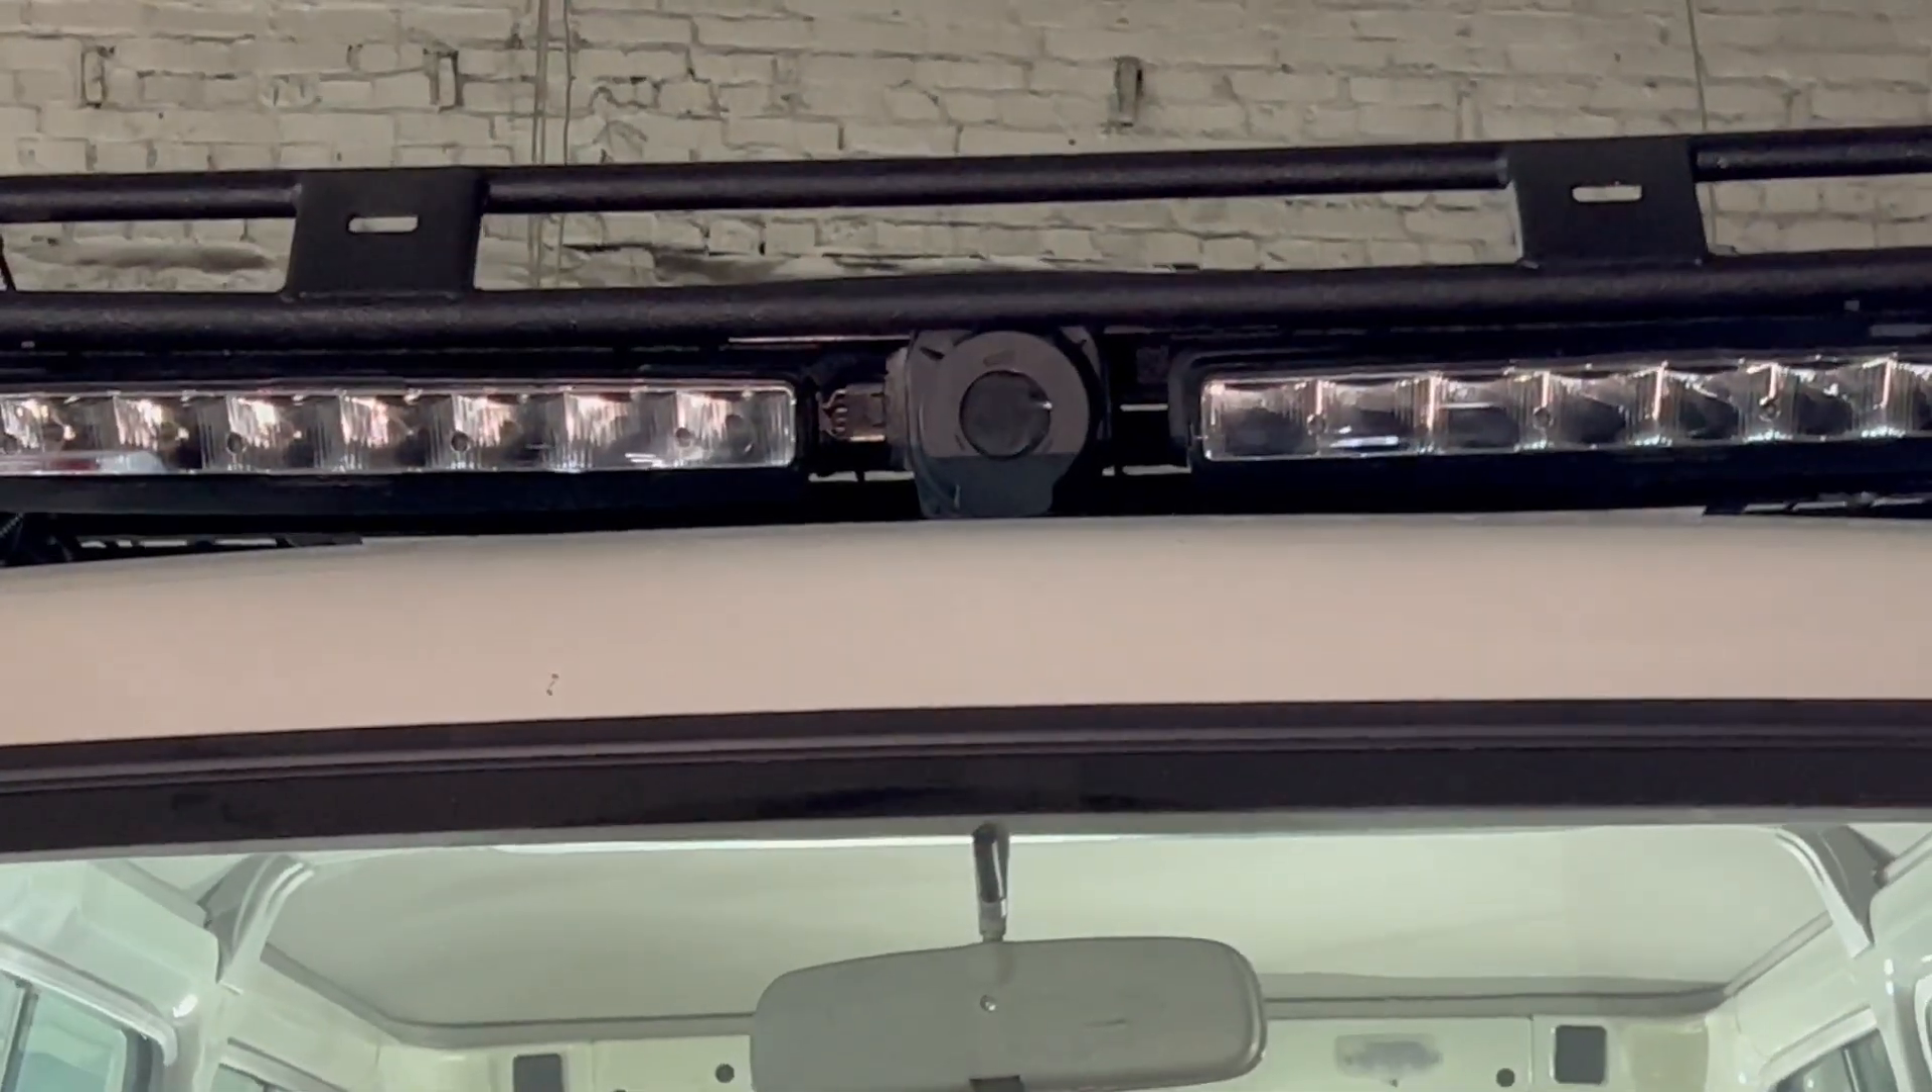Специалисты уже установили тепловизионную камеру вот она на самом верху посередине.